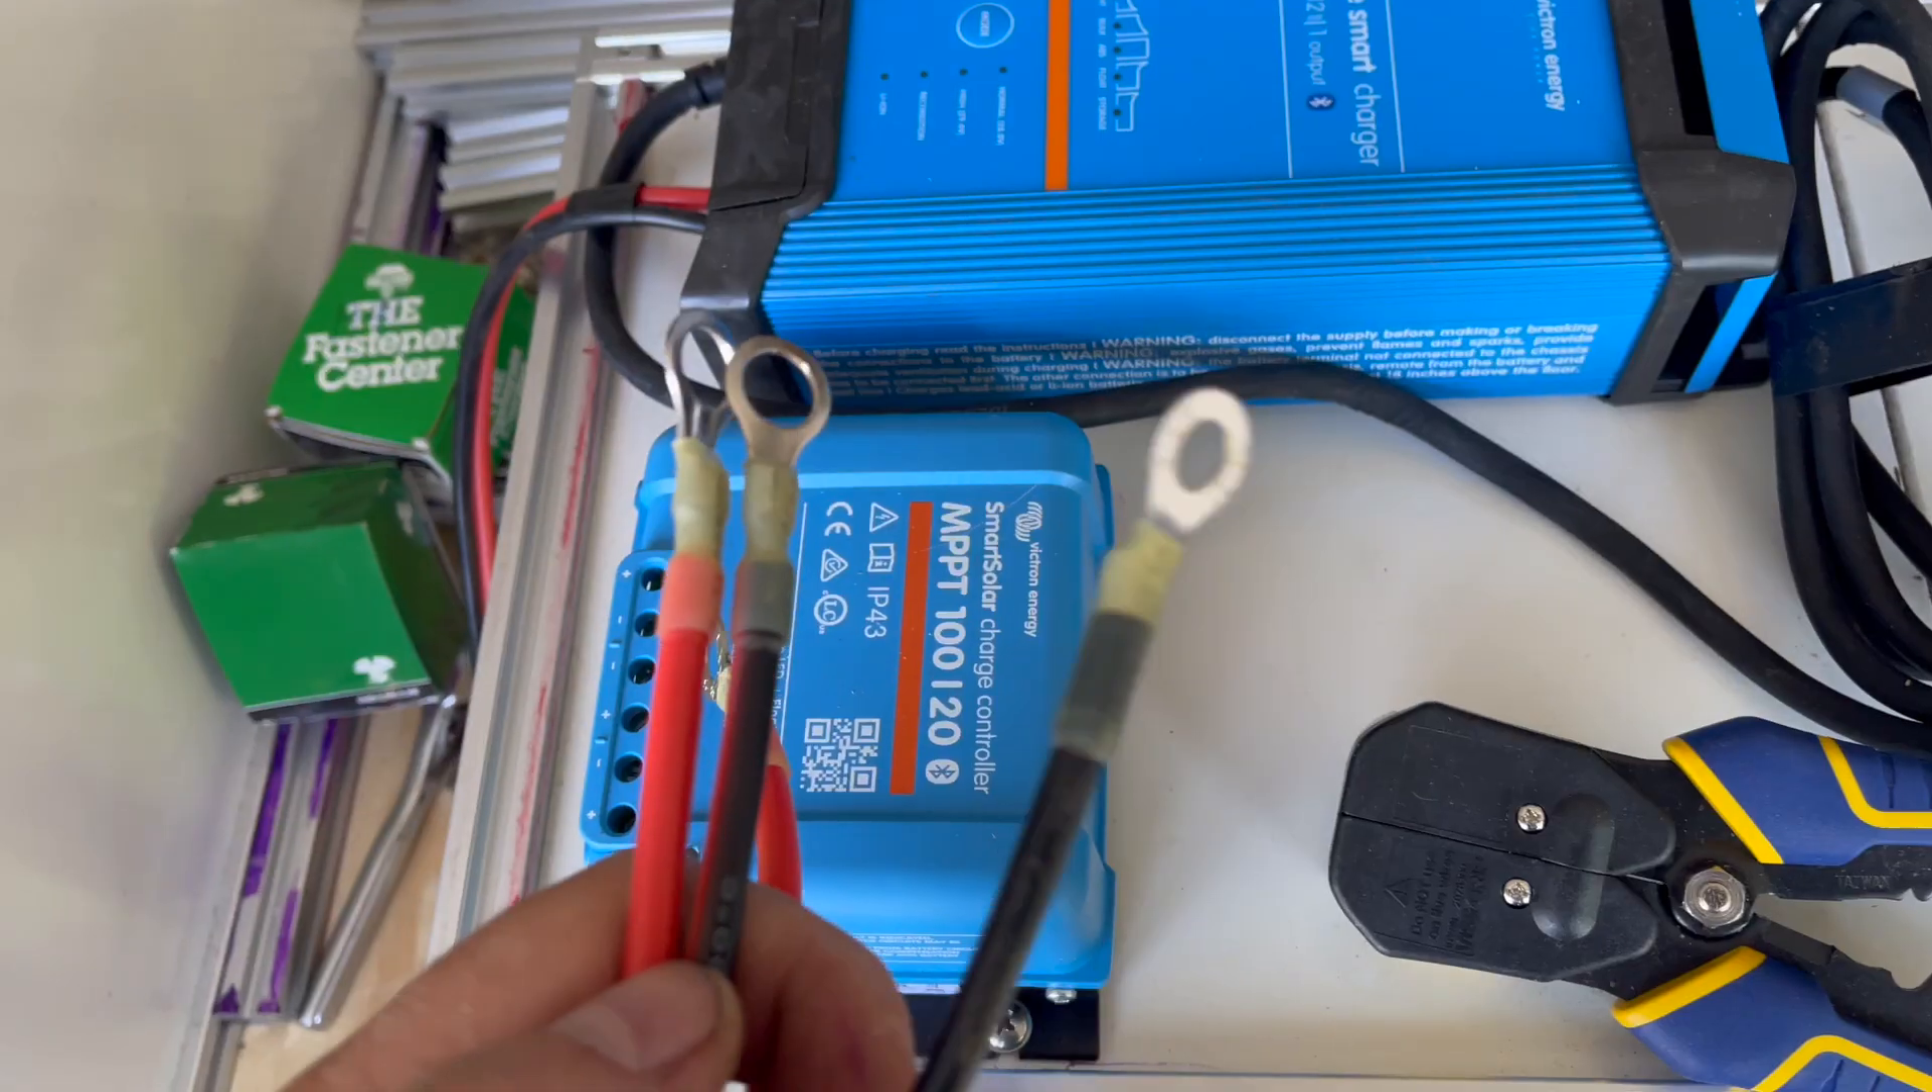After crimping, we've got matching ends. One is for the battery charger. The other is for the solar charger.